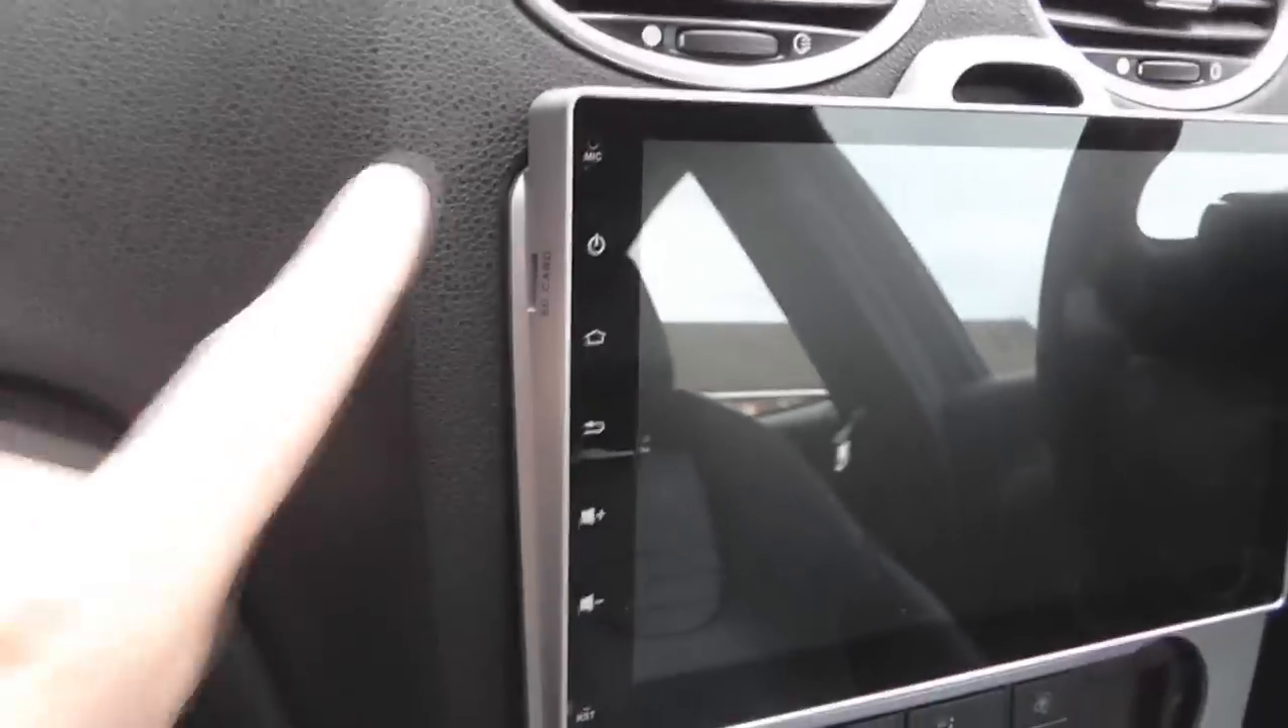But as you can see, the screen is bigger than the surround.